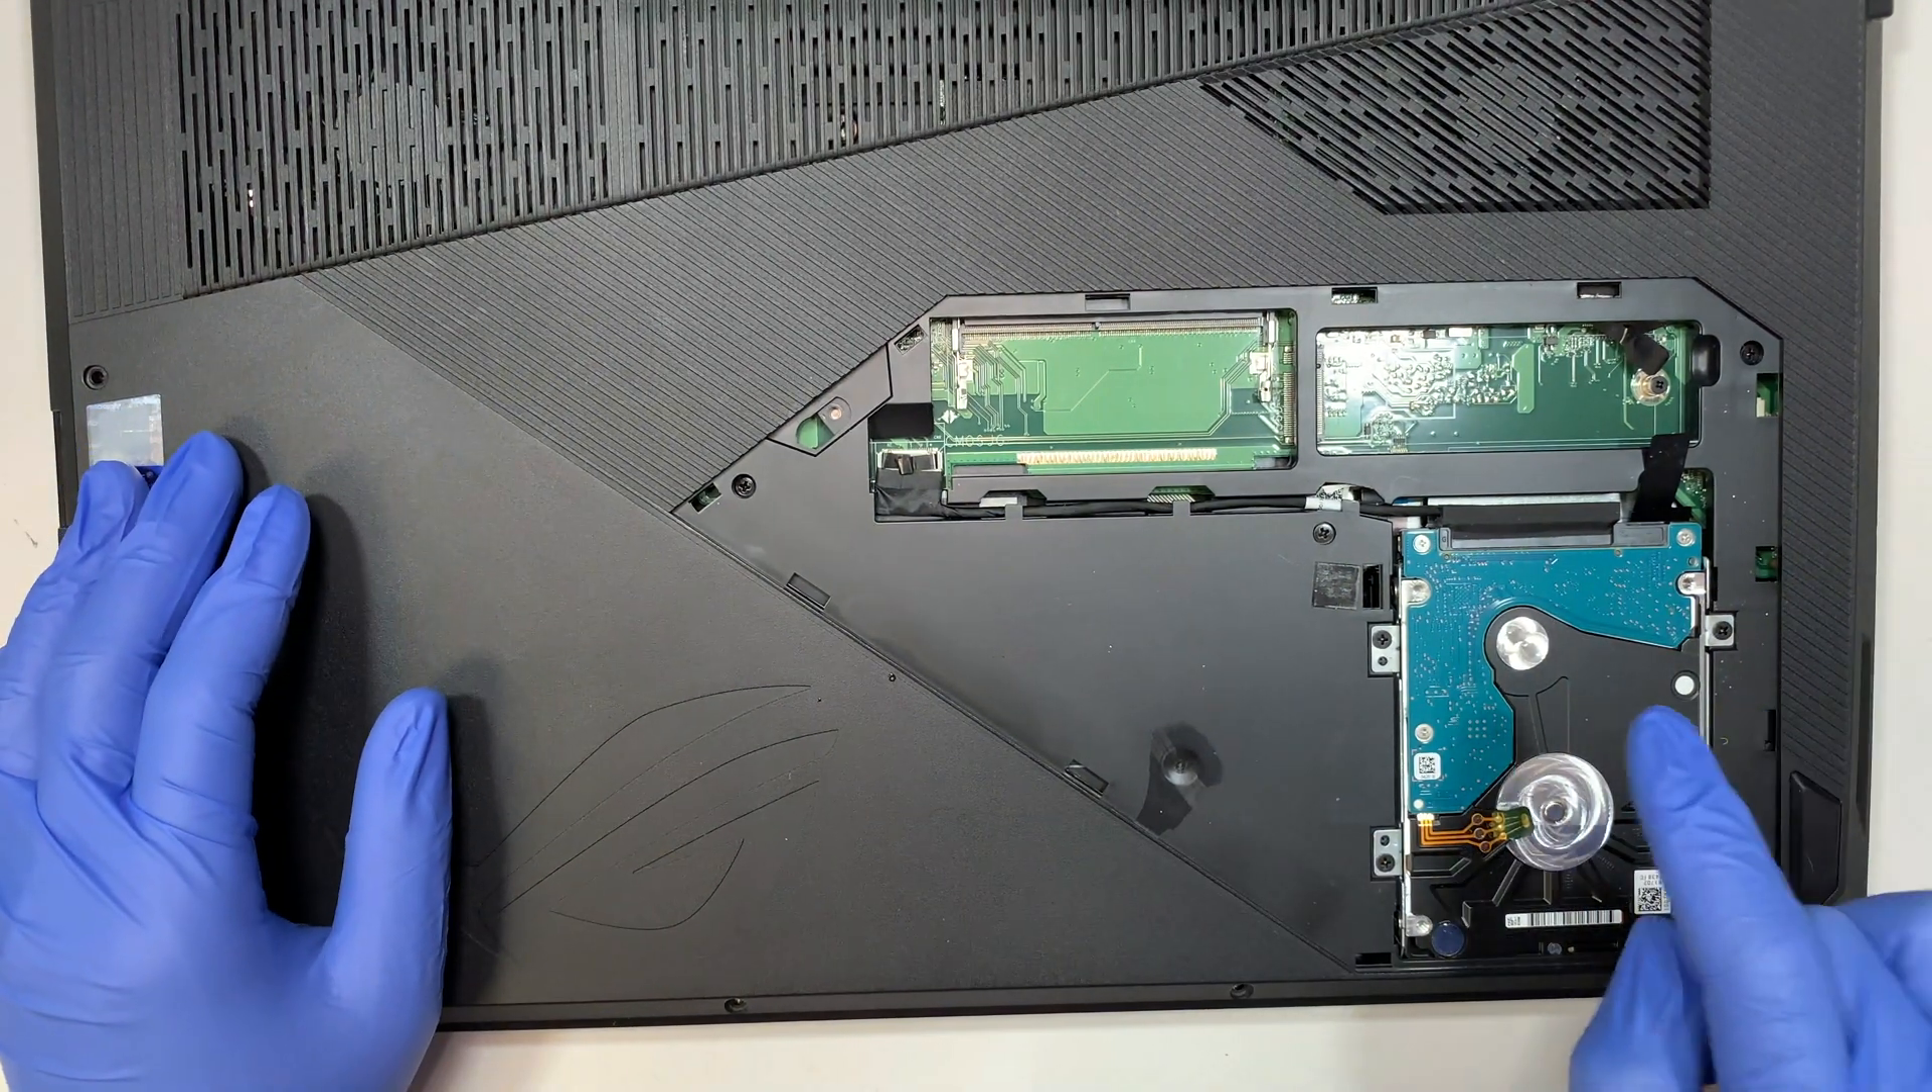You need to remove the the back cover of this and once you remove this back cover here you can see that the hard drive is installed.